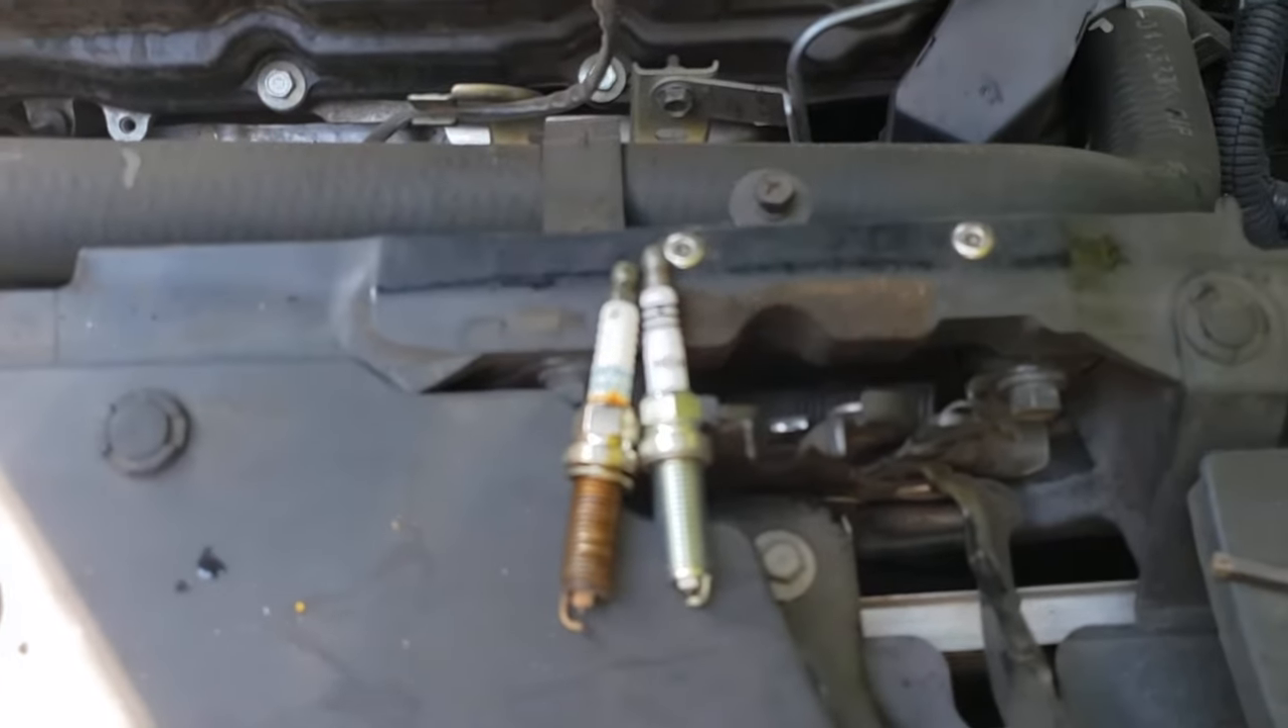All right we have the spark plug removed.